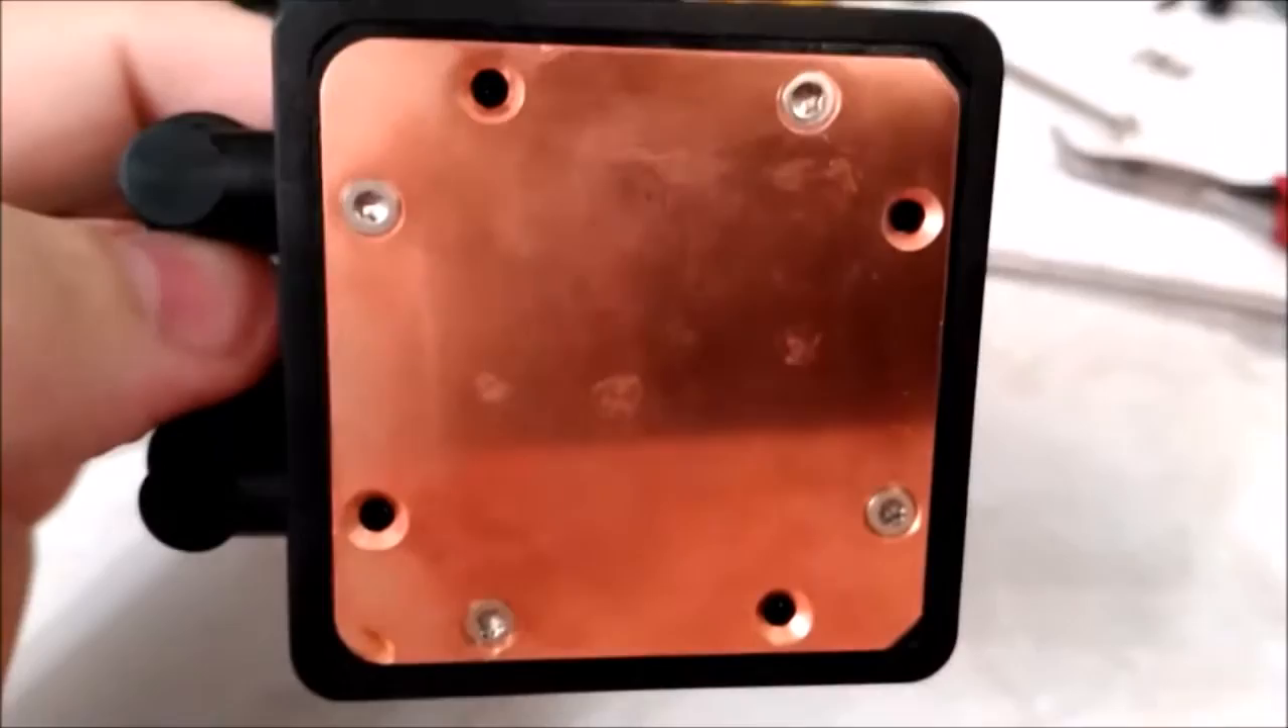So at this point I've gotten four of the screws back in.